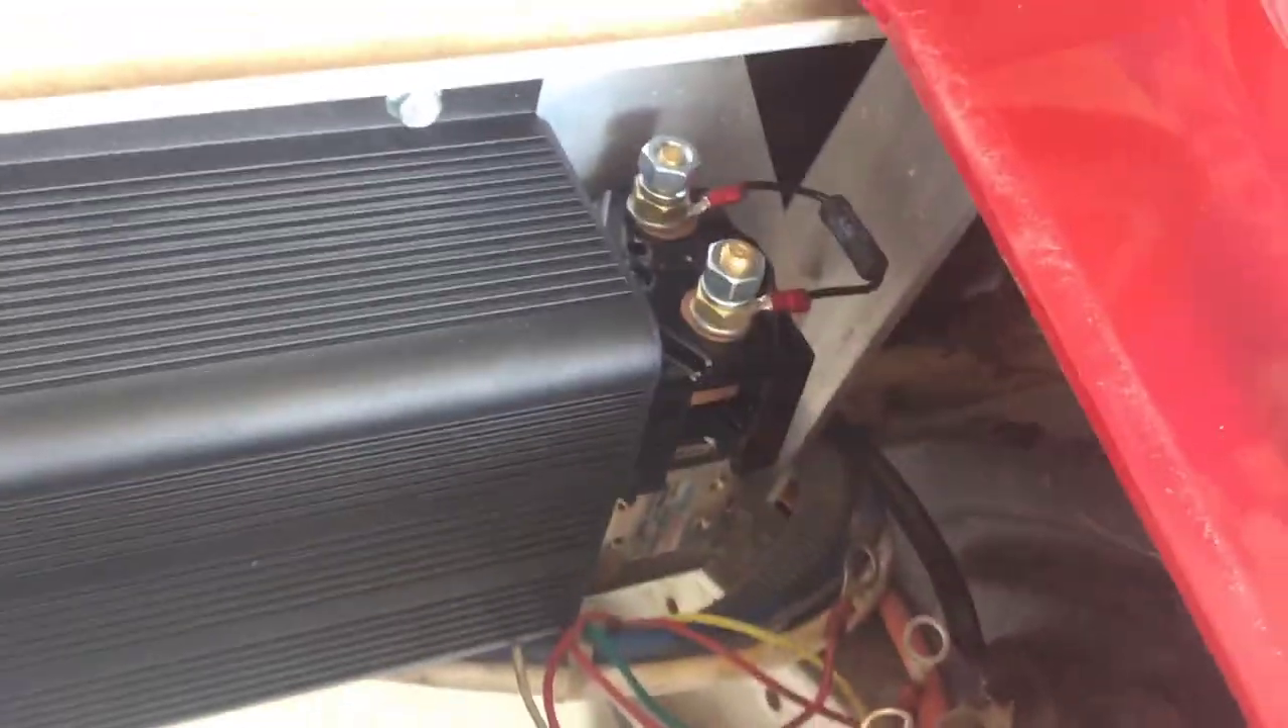We got the controller and we also got the solenoid in there so now we gotta start wiring.